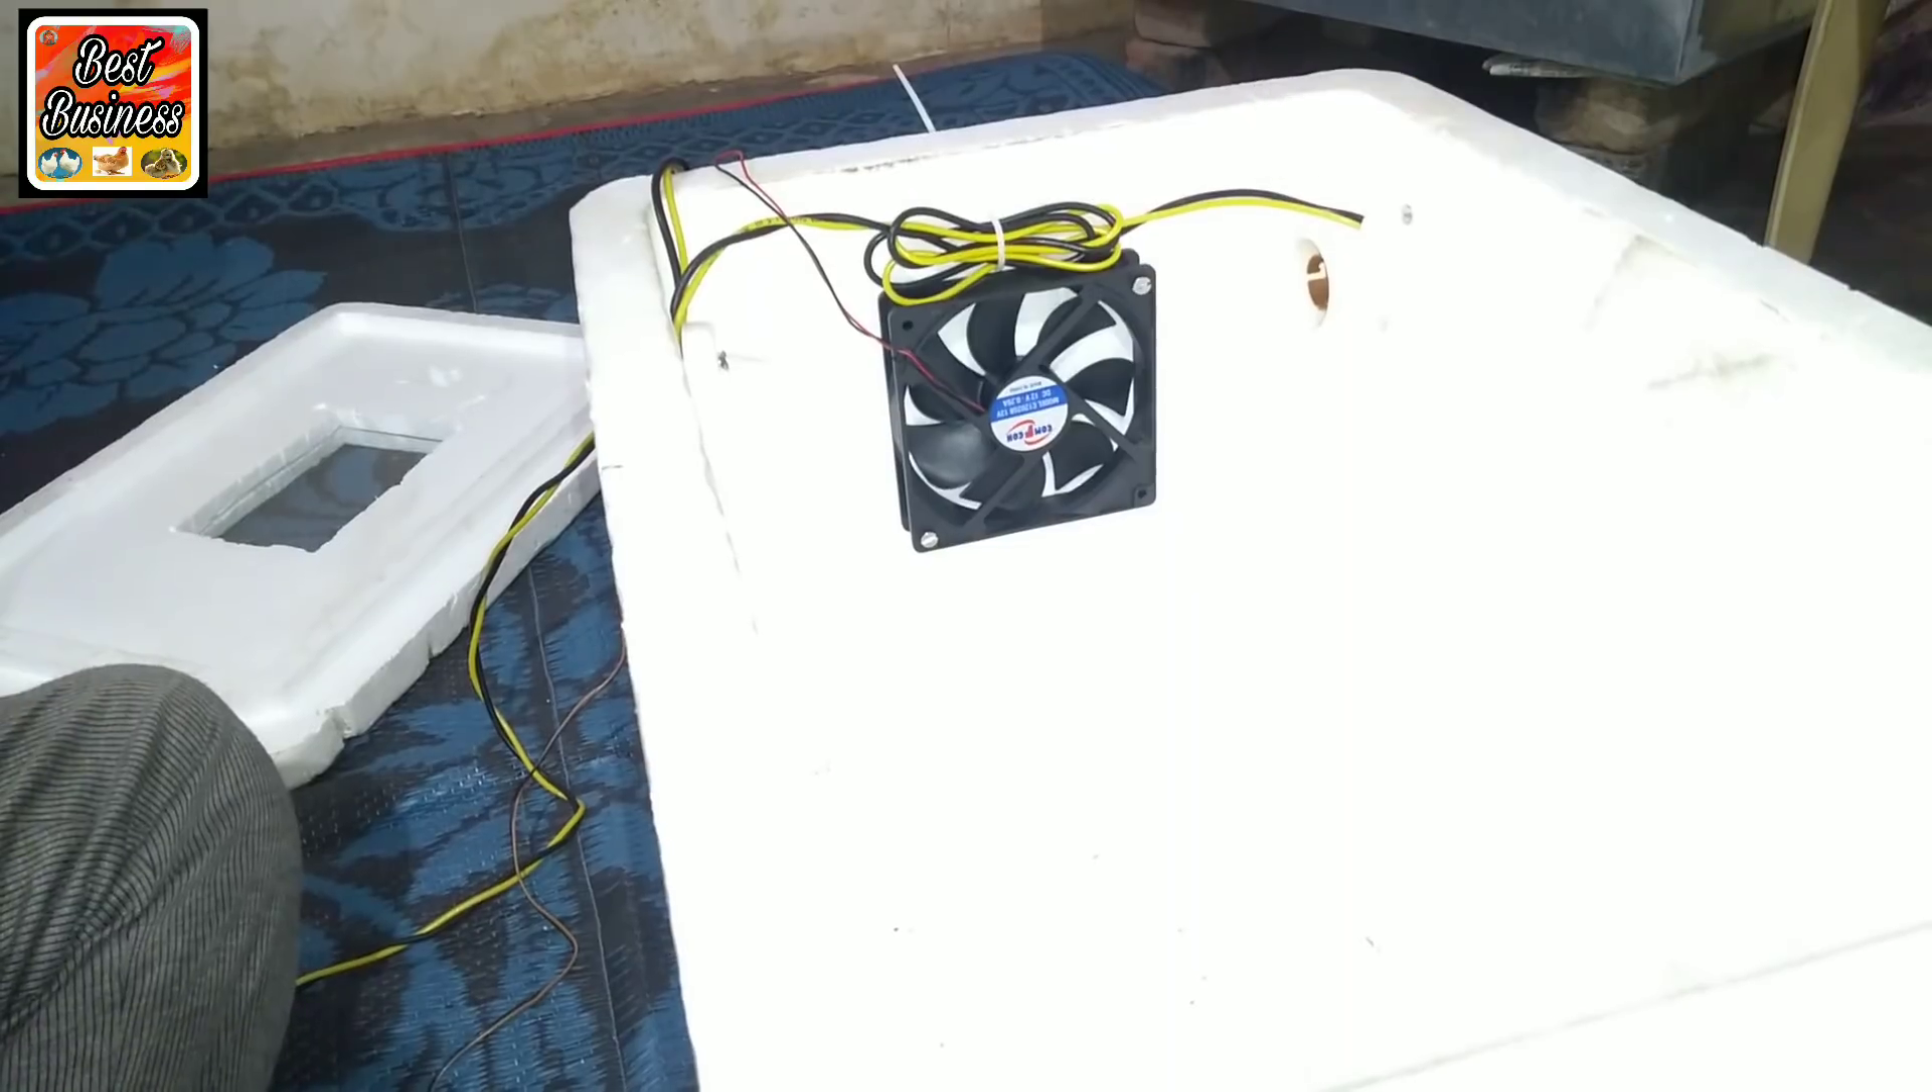आप देख सकते हैं वीडियो में ये fan fit हो चुका है।